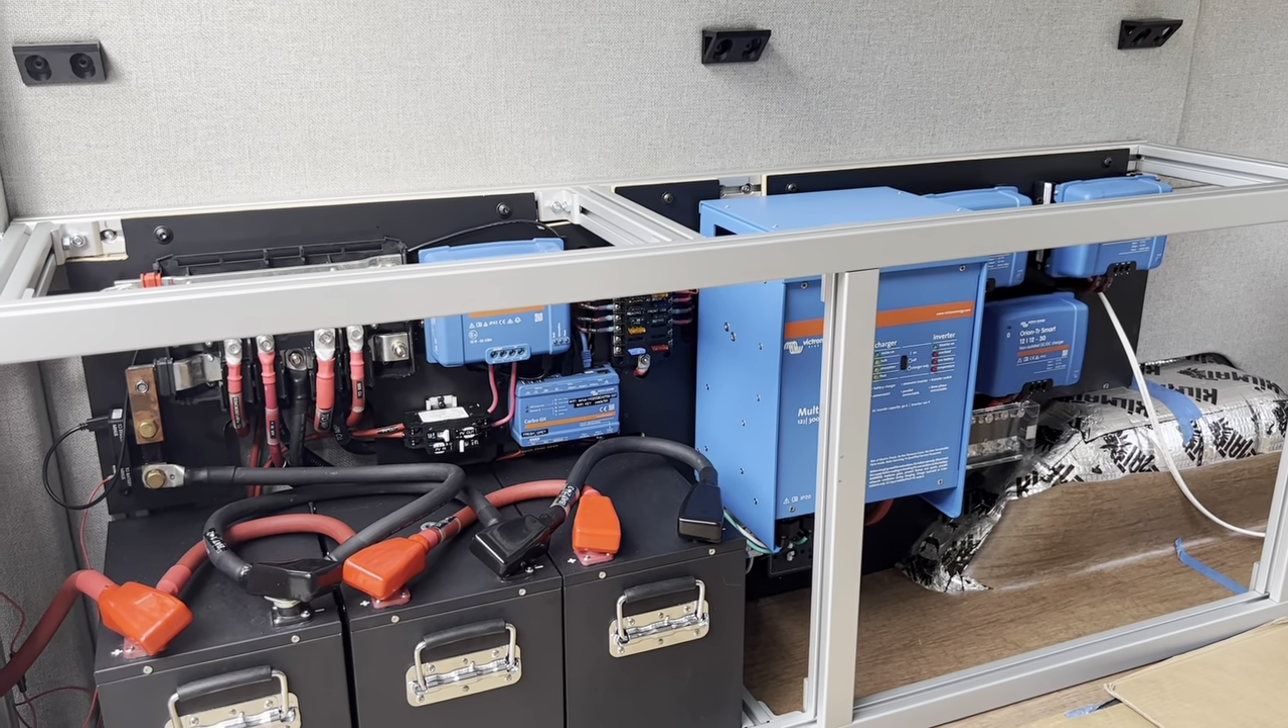So the electrical panel is now installed in the van.